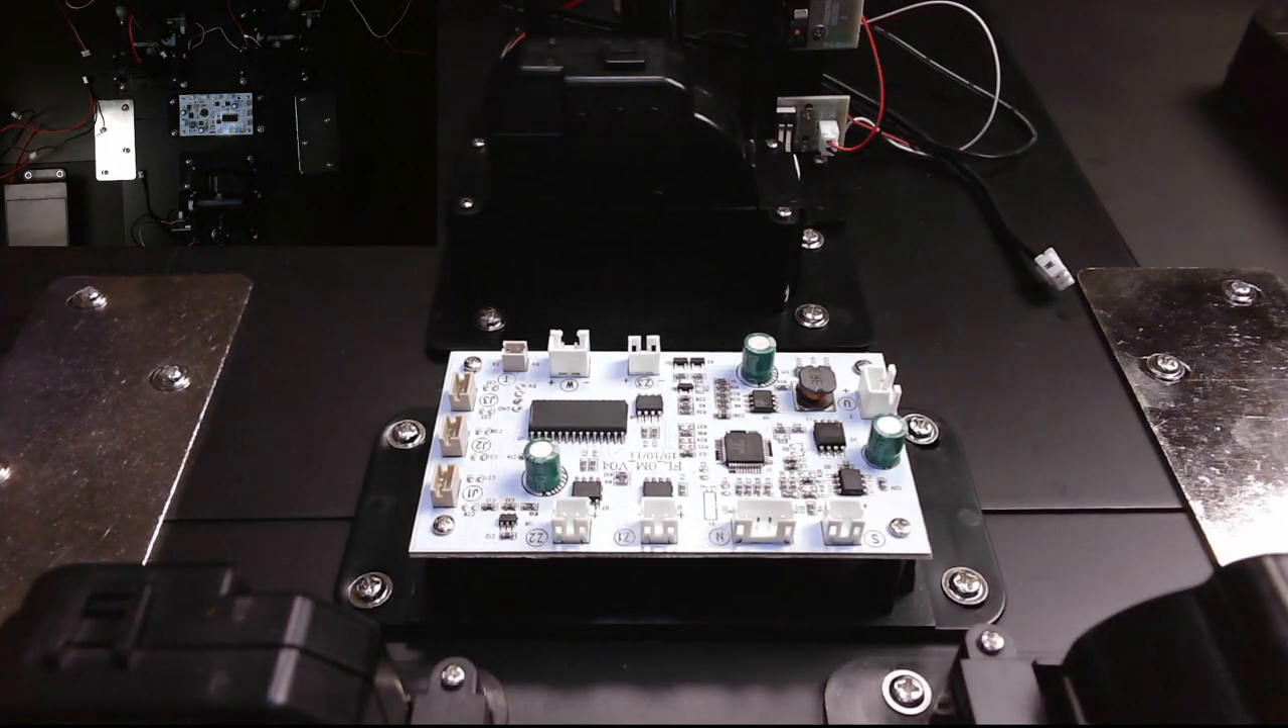That's the pcb in place.